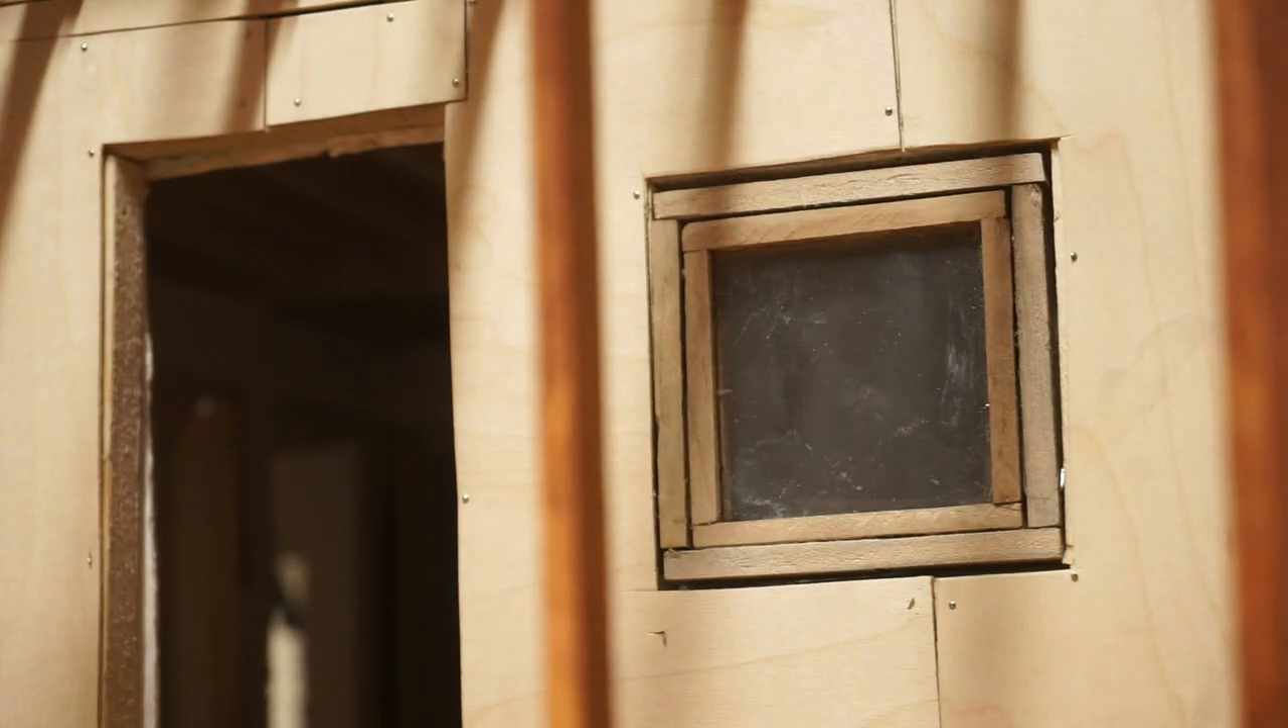Finally, here's the window installed in the house.